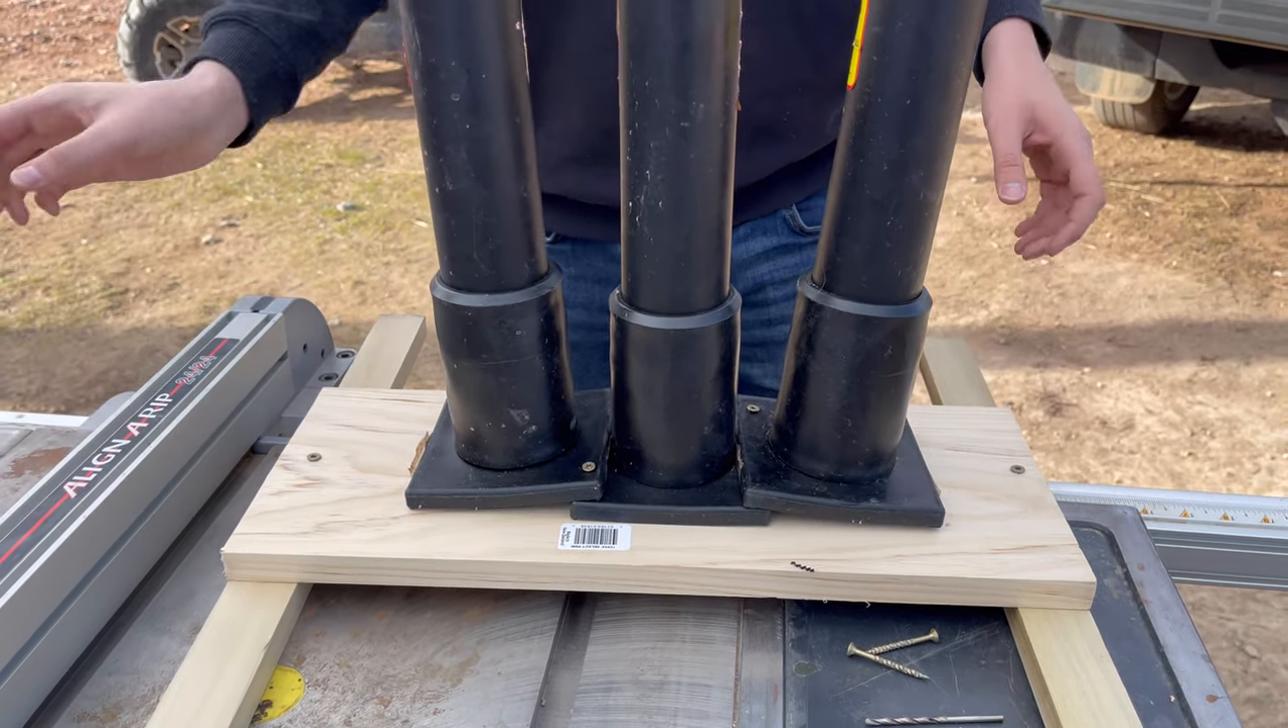We've now got three tubes attached to the board.